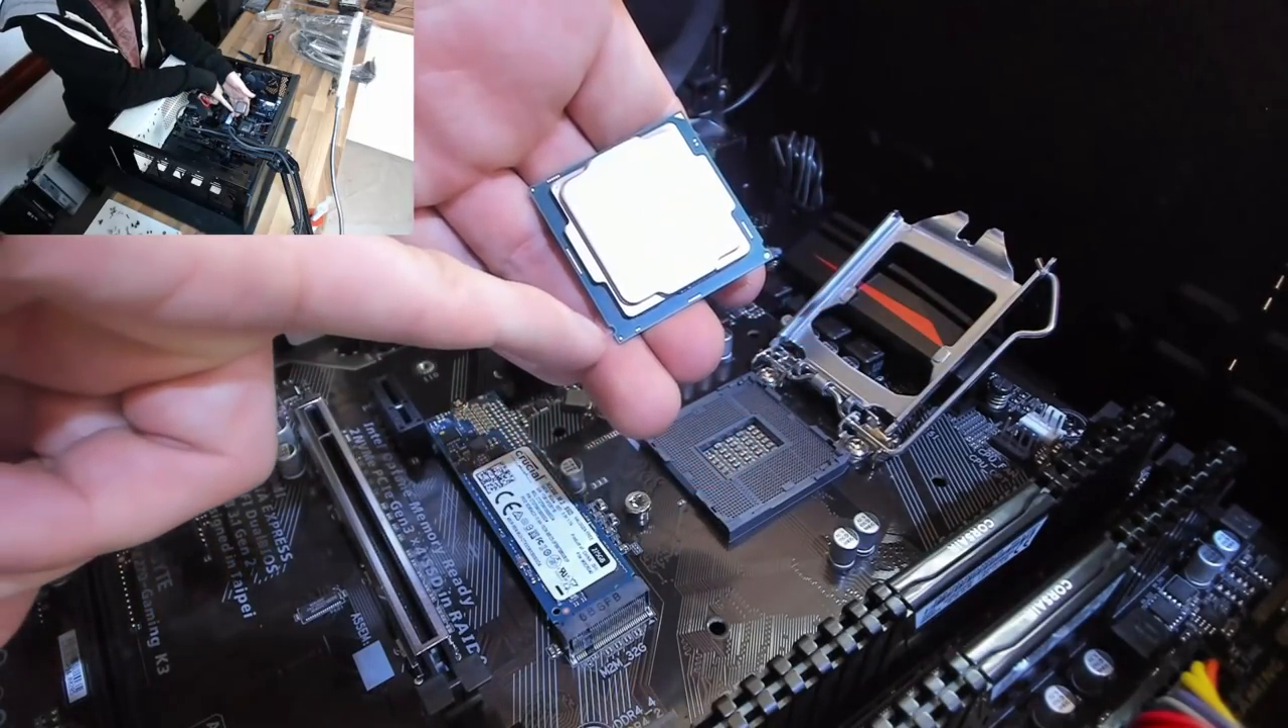So now we have the exposed CPU socket.